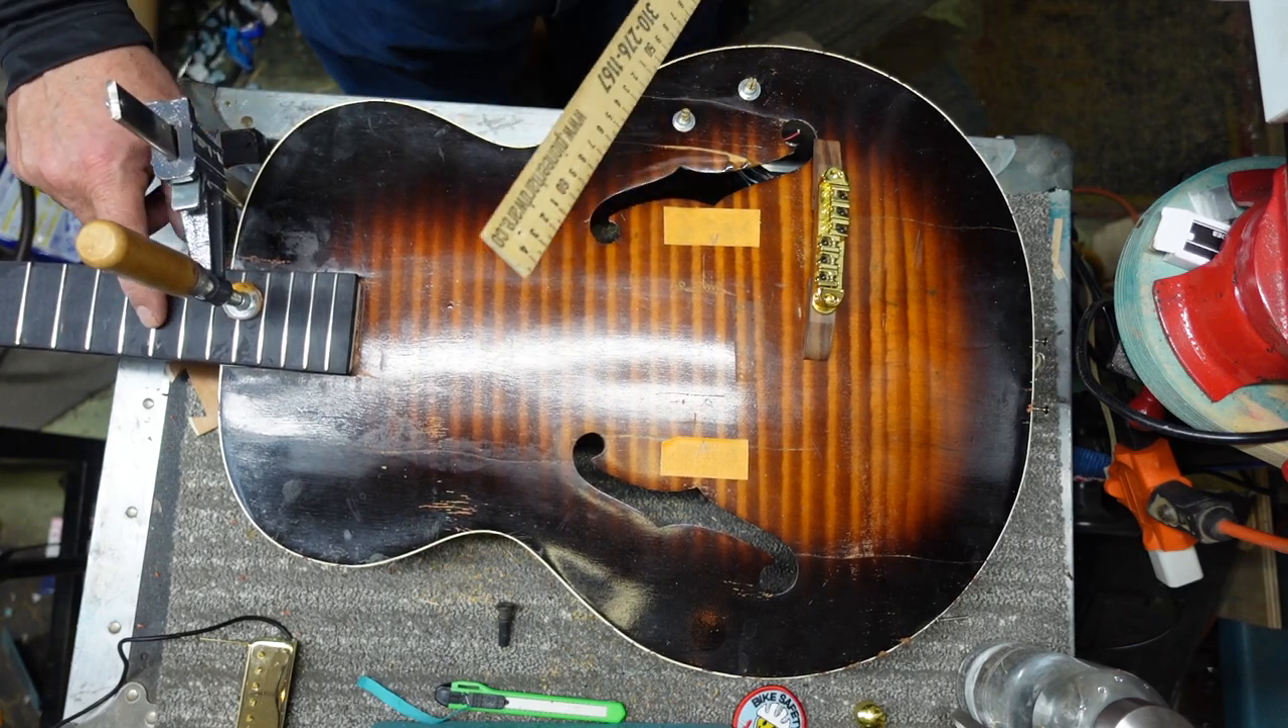I have not put uh fret markers on here yet.